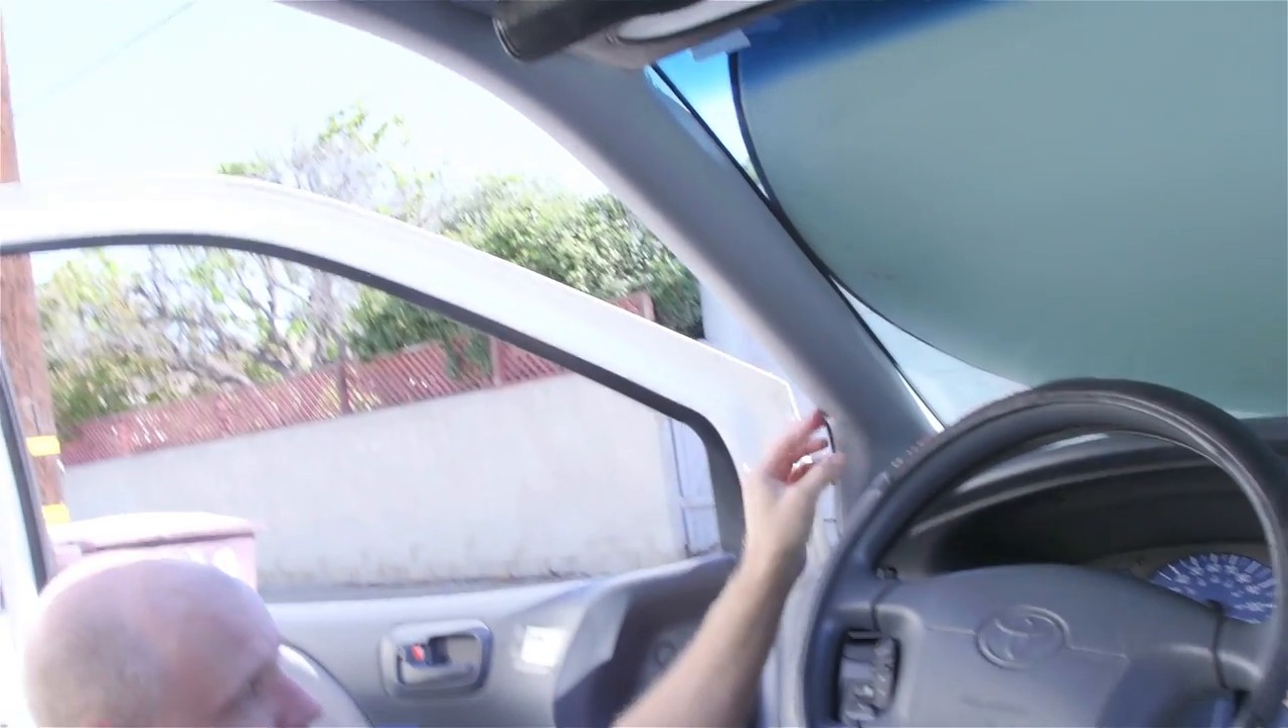The only thing we haven't done is take off the A-pillar cover.